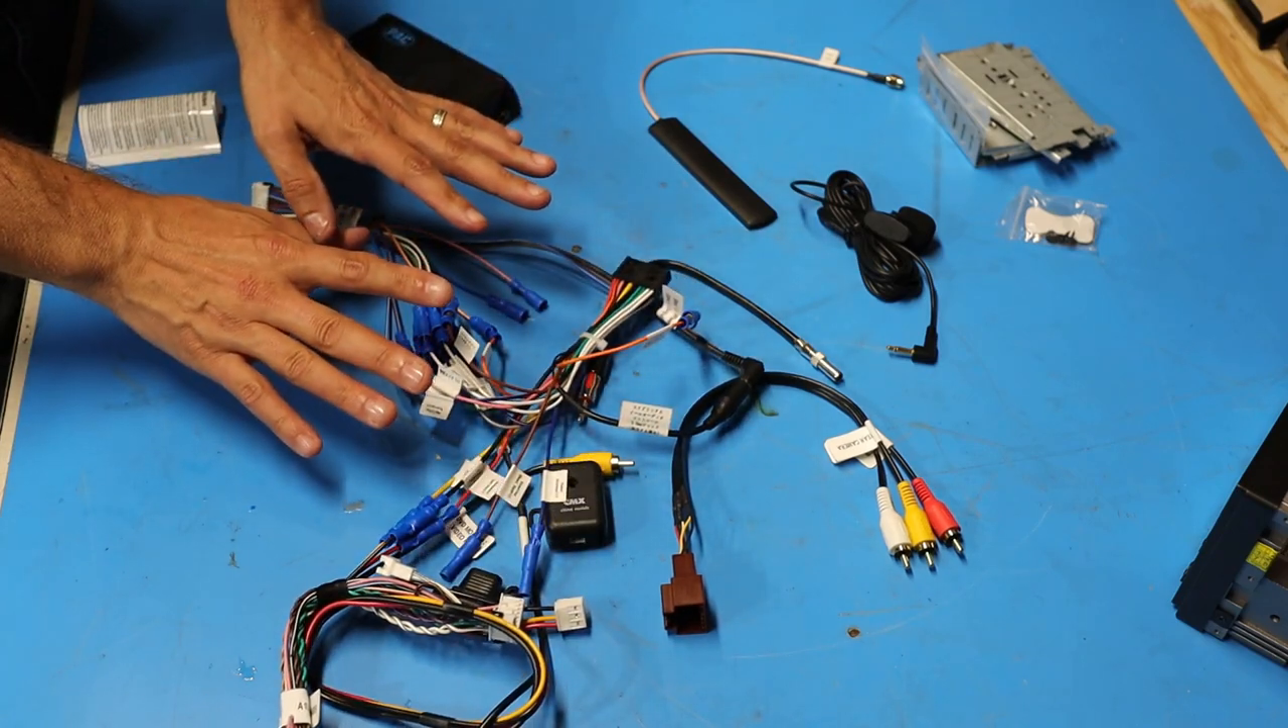So I've got all the barrel connectors crimped onto the wires and connected up where they're supposed to go.